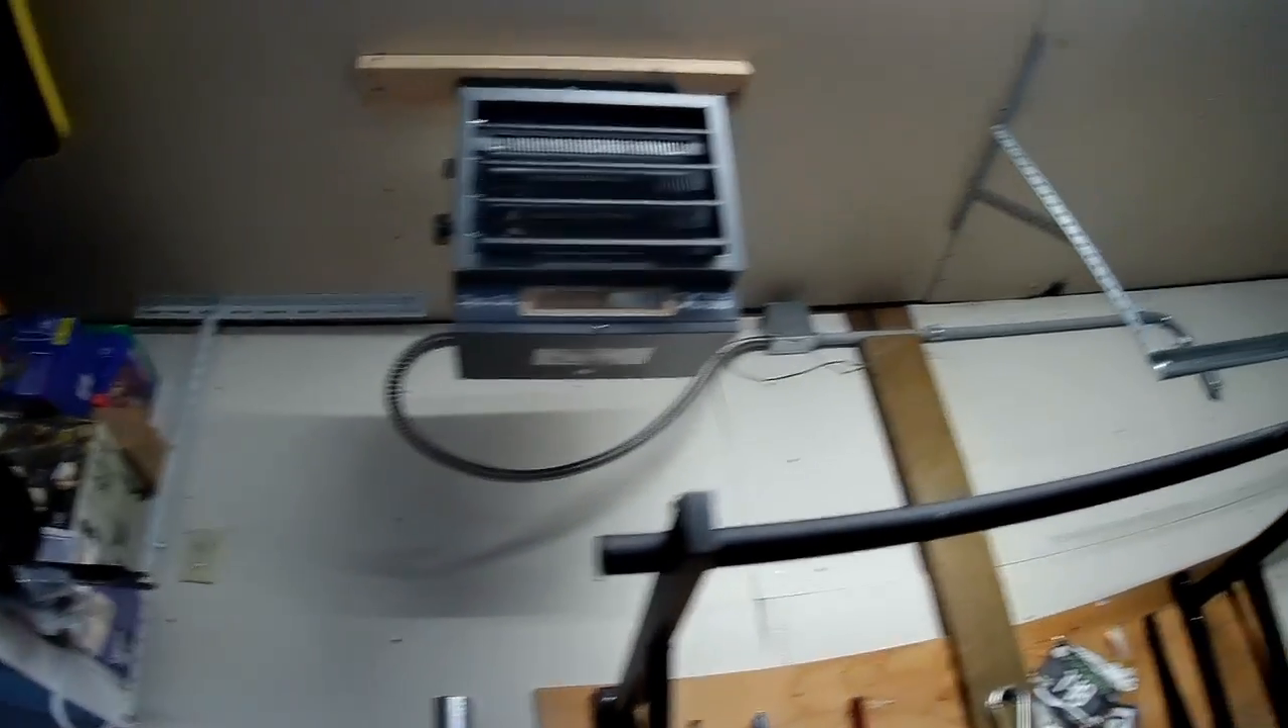So you can see the flexible conduit I have coming off the left side of the heater there and then ran over to that junction box up on the wall.